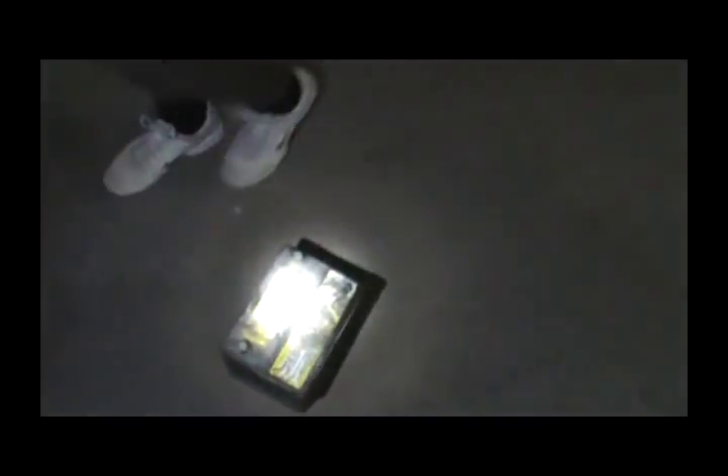So anyway, the dumb battery is out.